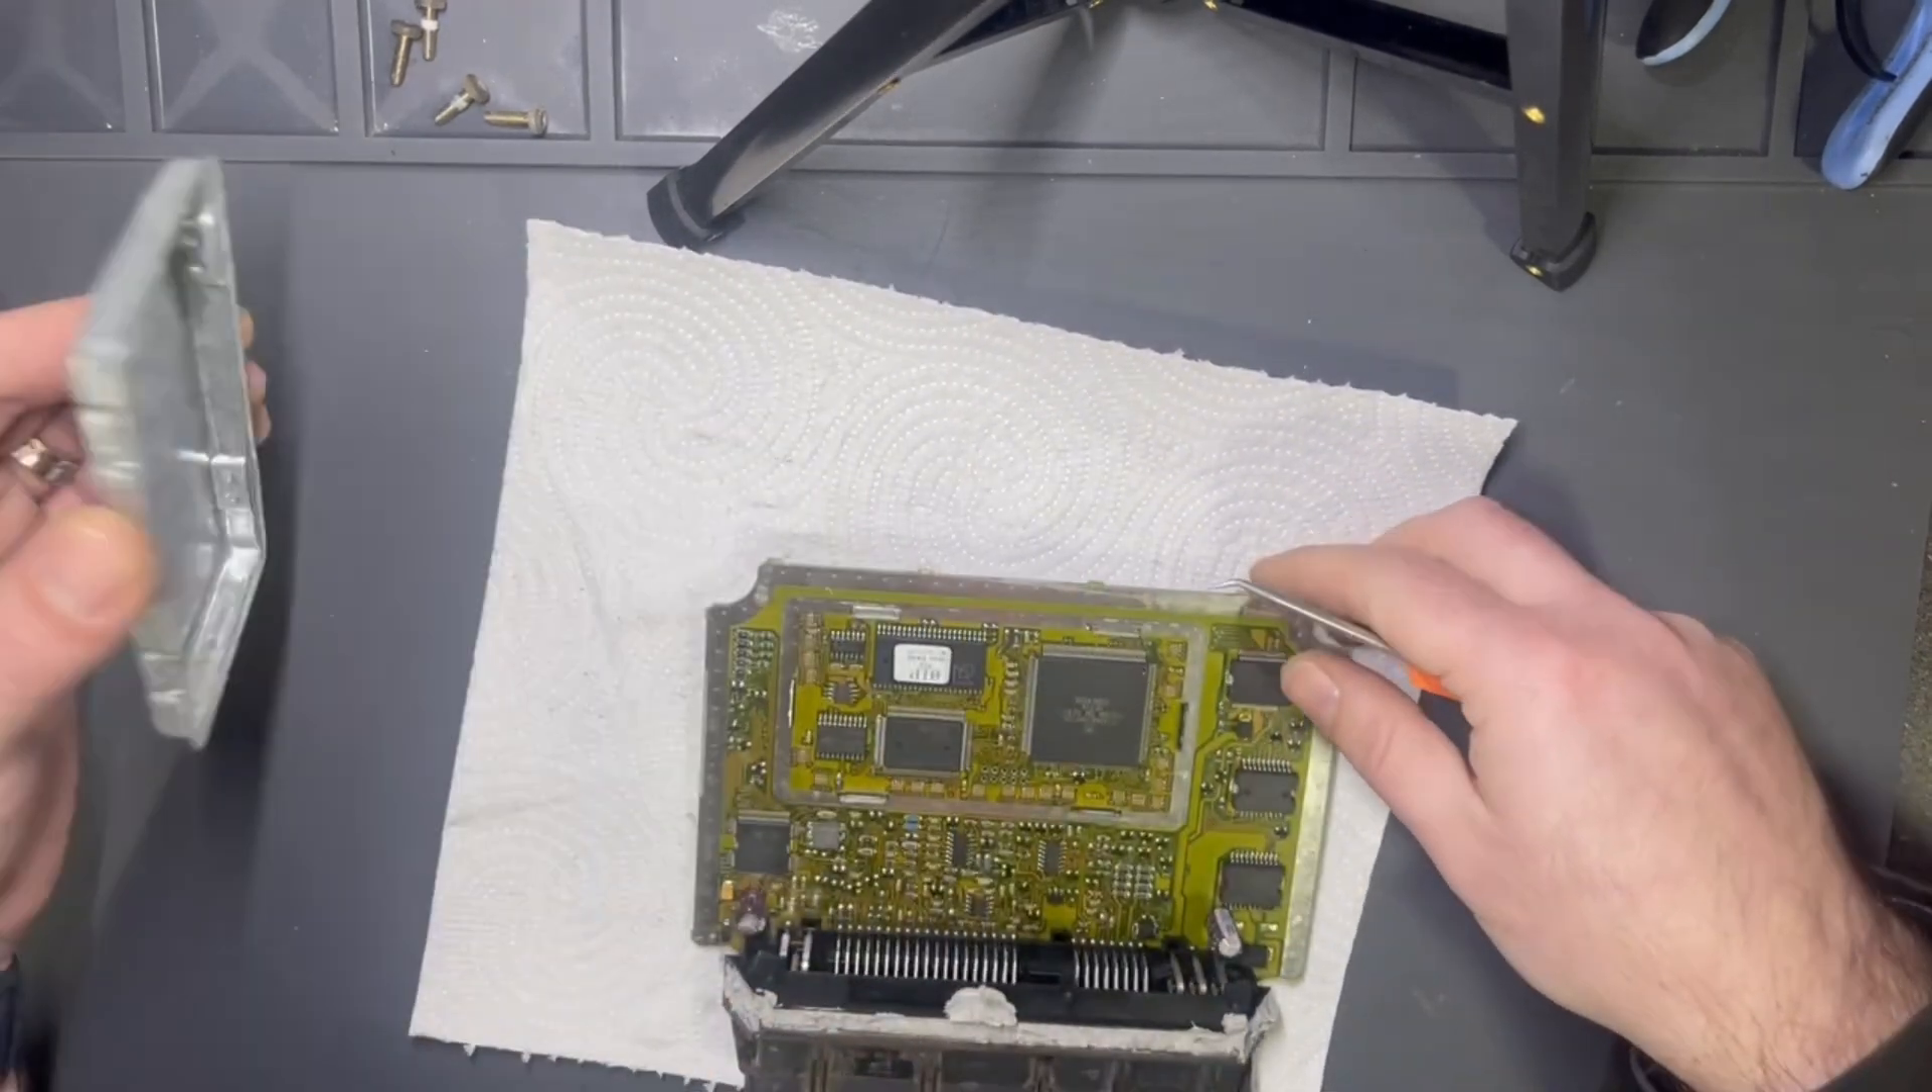So, front cover removed. The back cover is here. We can leave it there.